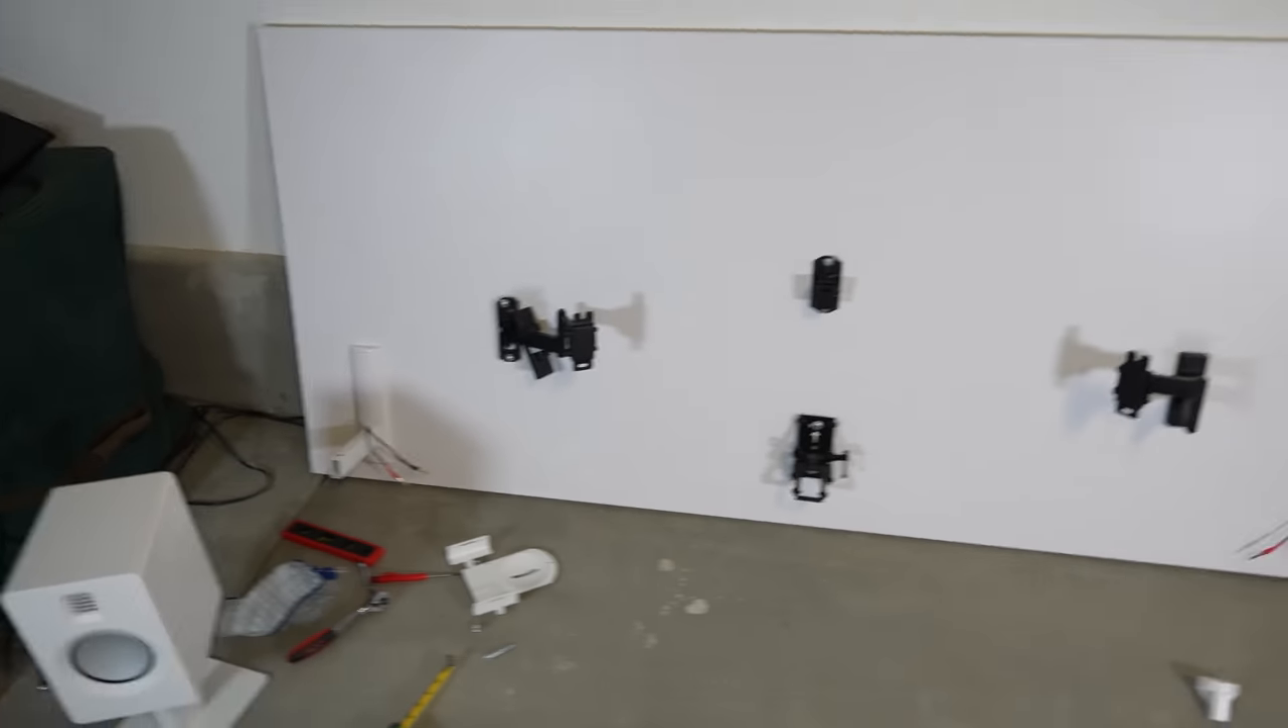But we got all four of the monitor mounts also hooked up, ready to go.